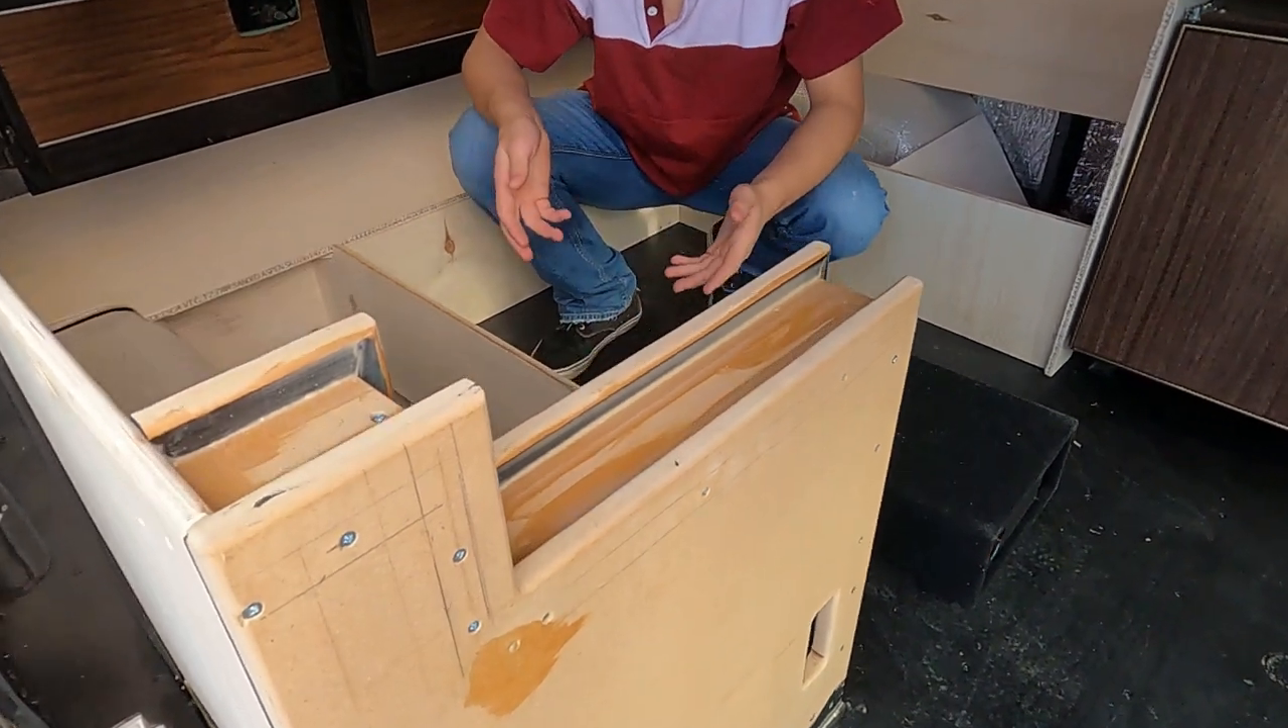We've got the armrest glued and screwed and as you can see, it's extra reinforced.